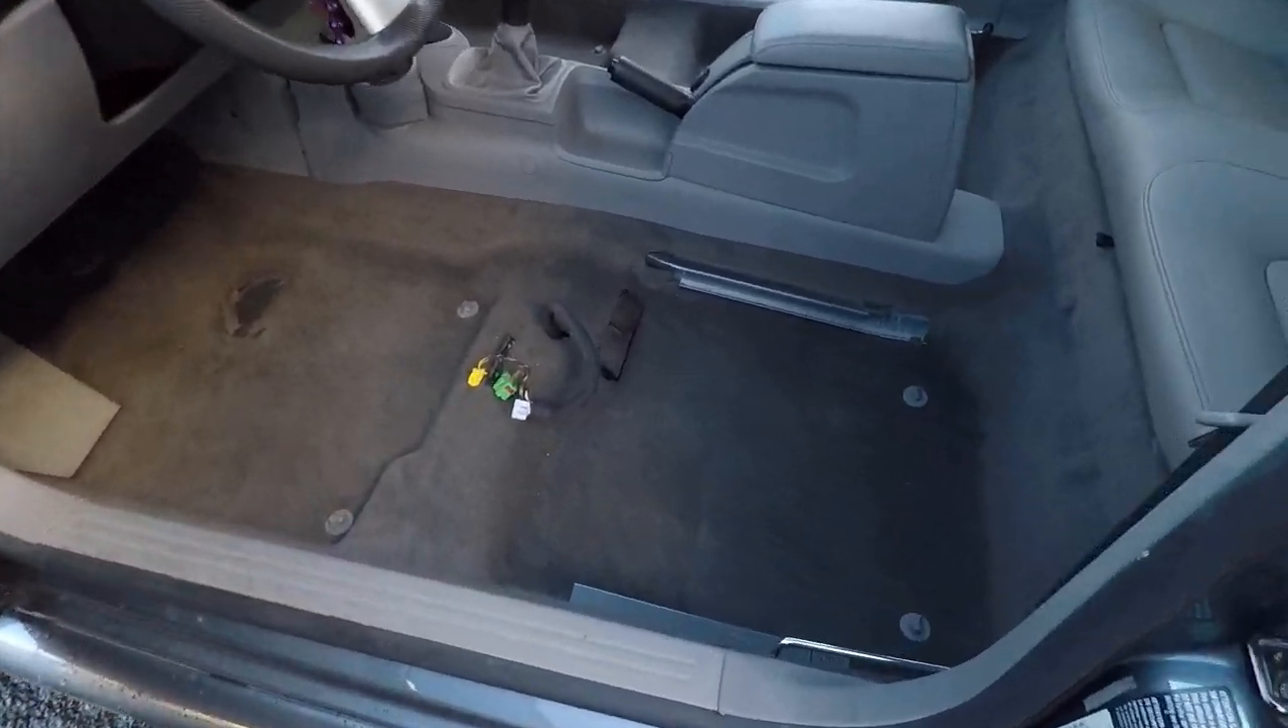Okay, so I got the driver's seat out as well.